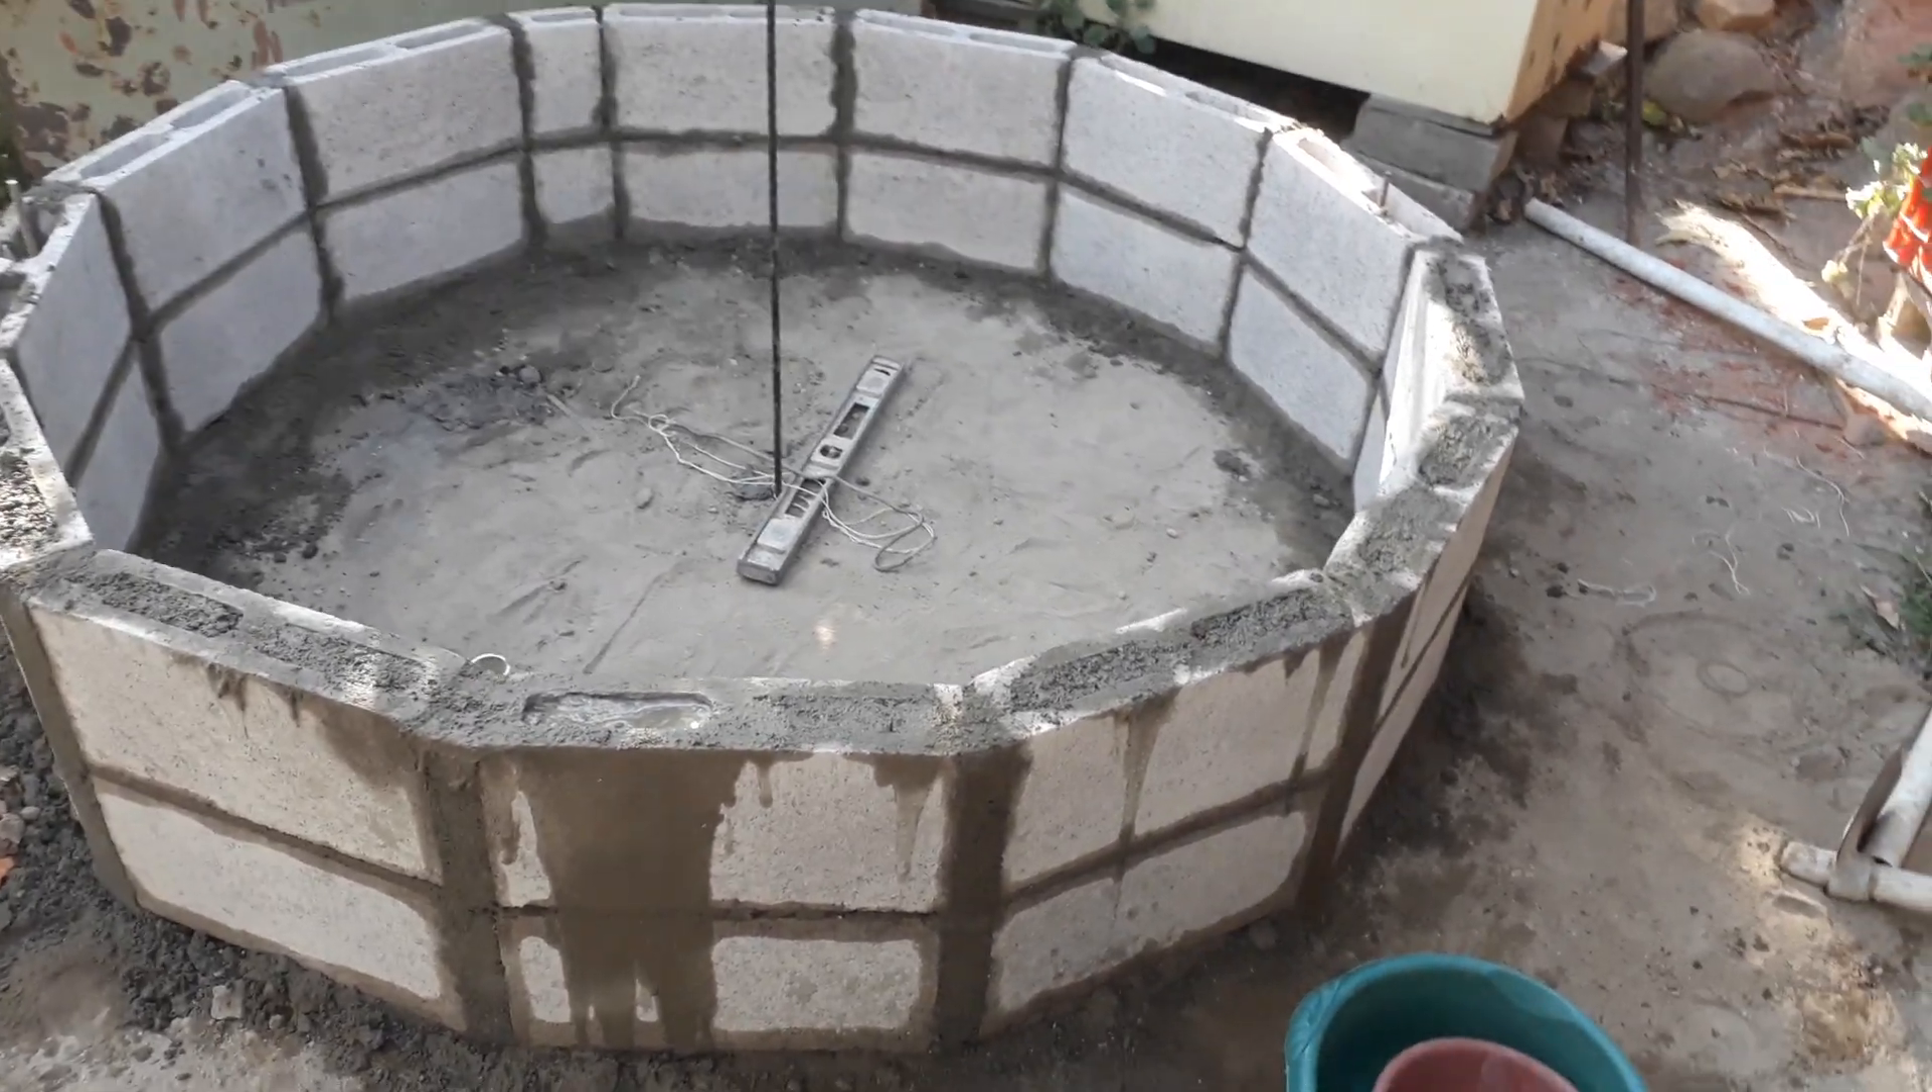Pueden ver ahí están ya pegadas las dos hiladas de bloque que les comenté que iba a llevar de altura.